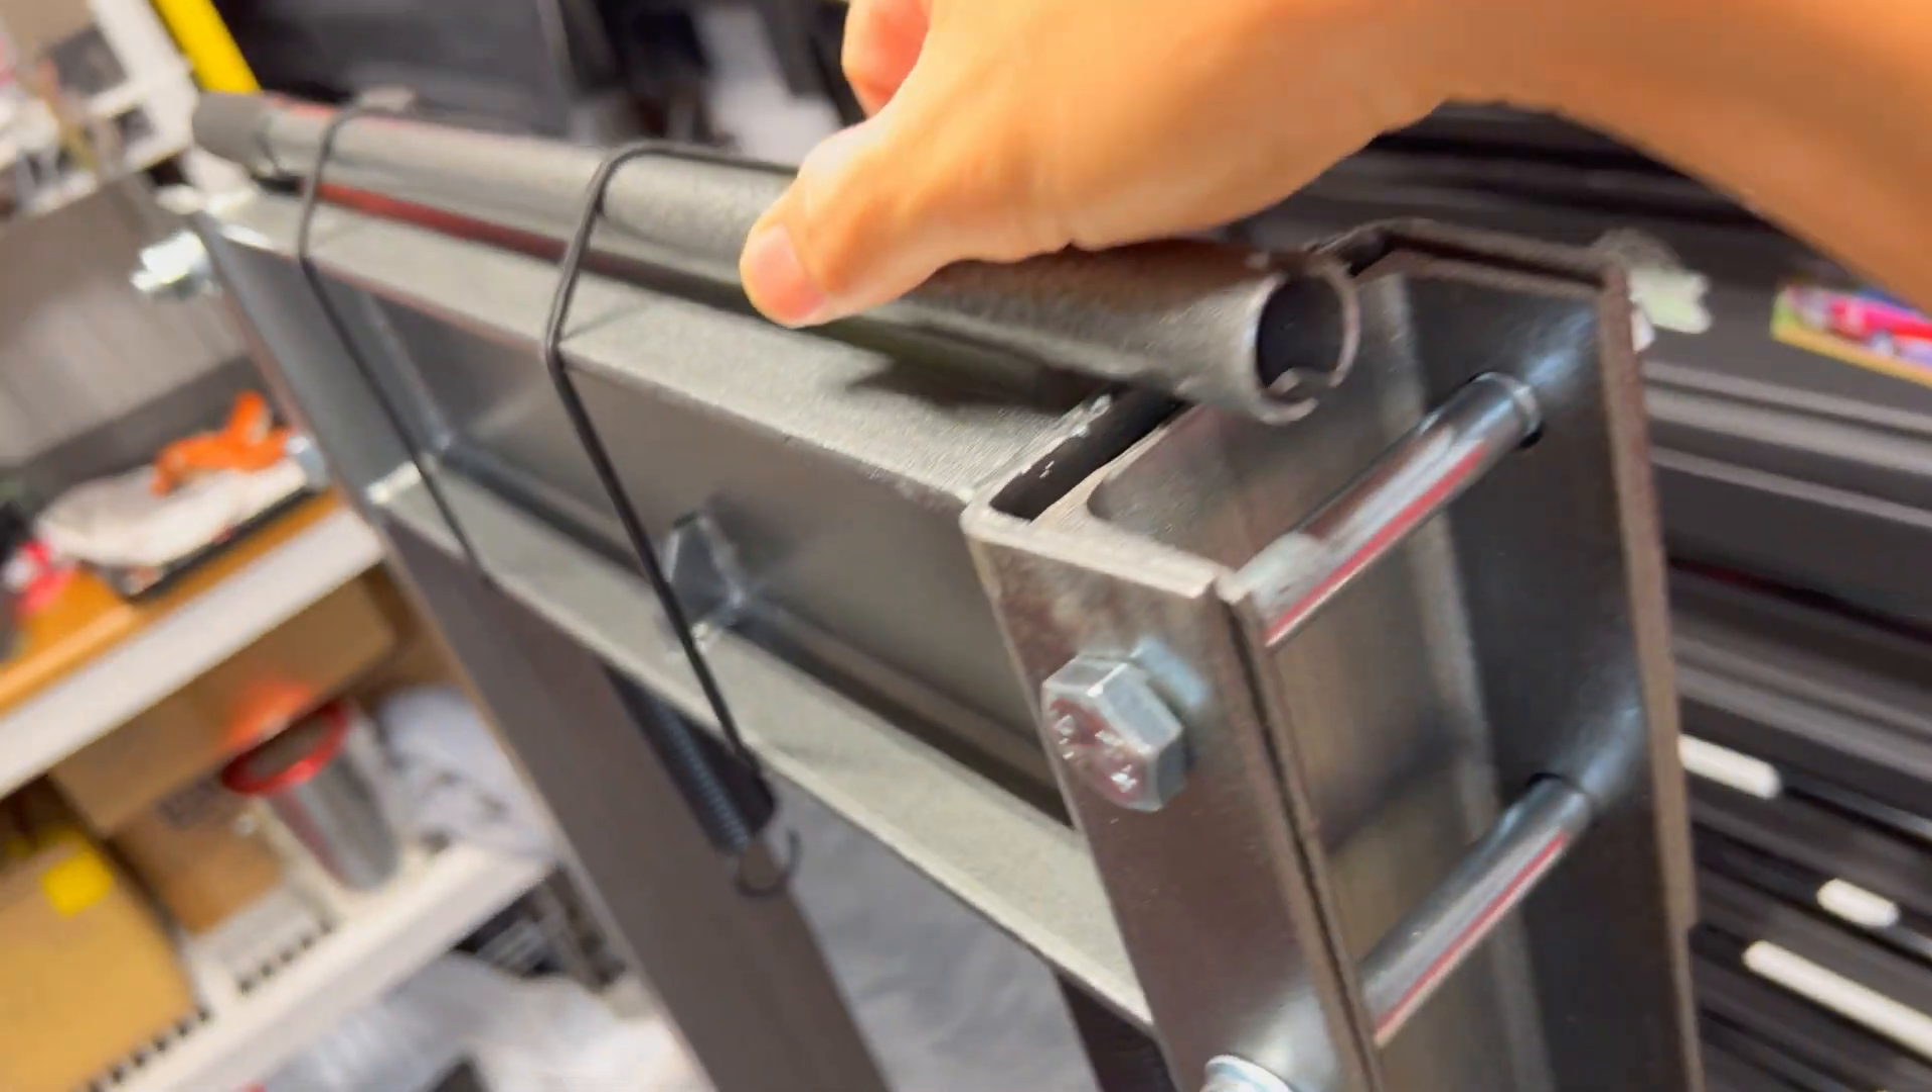In addition on top here, the bar for the jack, I just strapped it on here with just two little bungee cords.